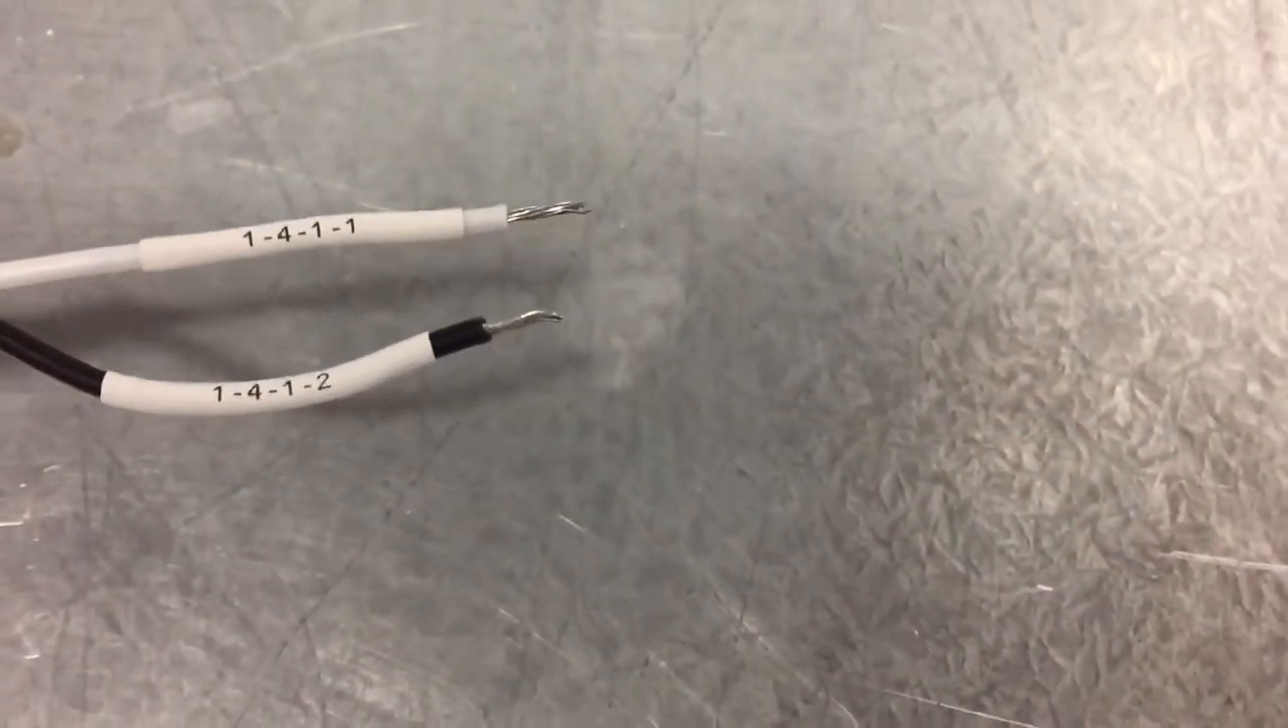You can see the labels have shrunk down. And they're secured onto the conductors.